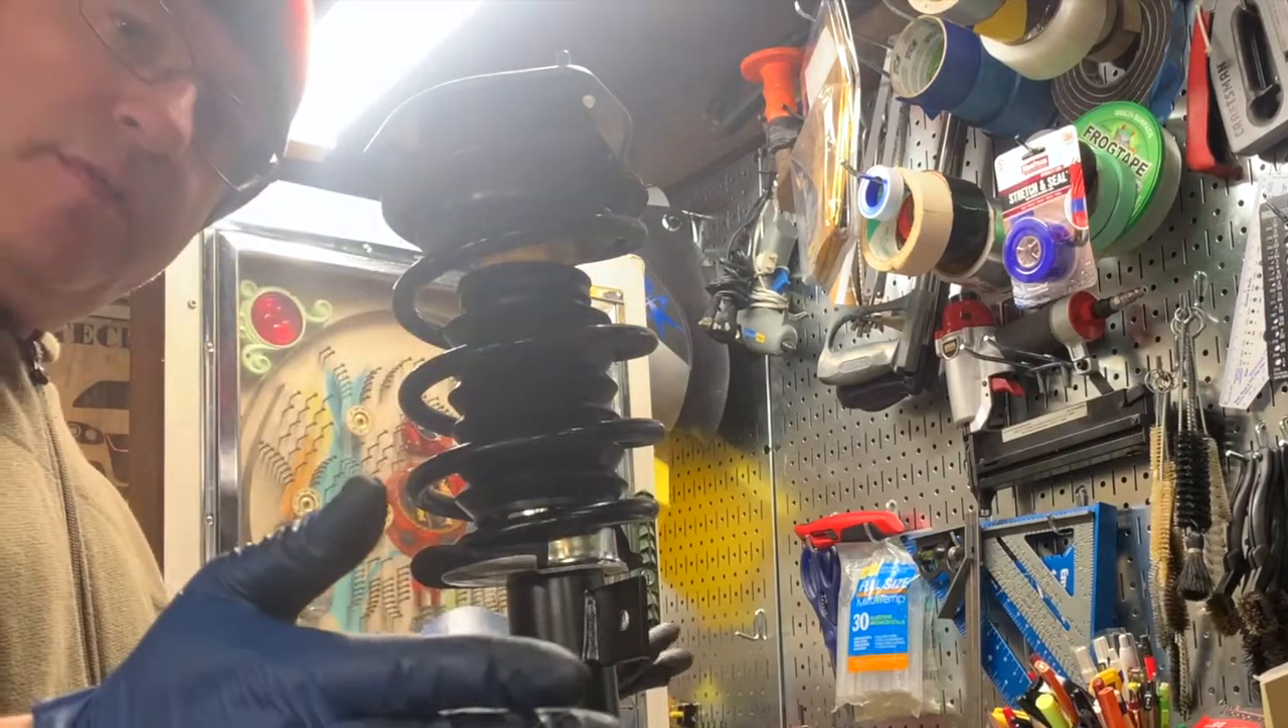And our strut is now assembled and ready to go back in the car.